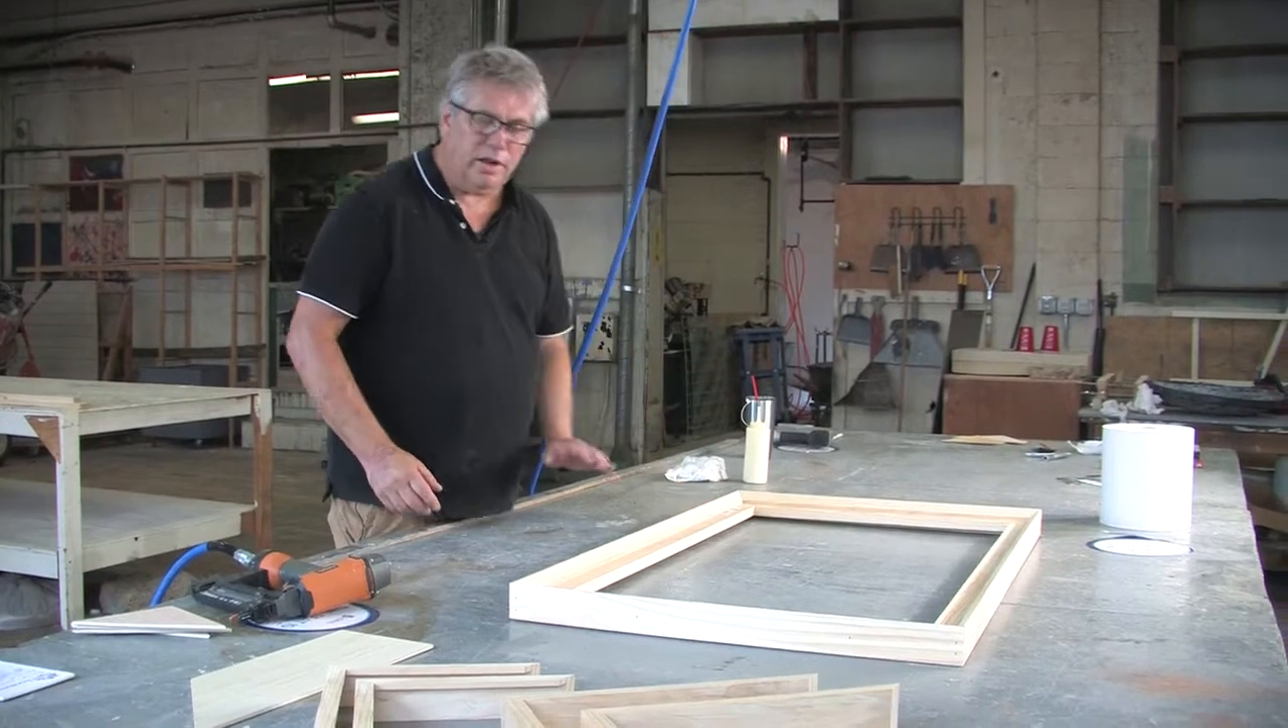And so now we have the frame almost completed. The only thing we have left to do are to put our corner blocks in and a center crossbar.